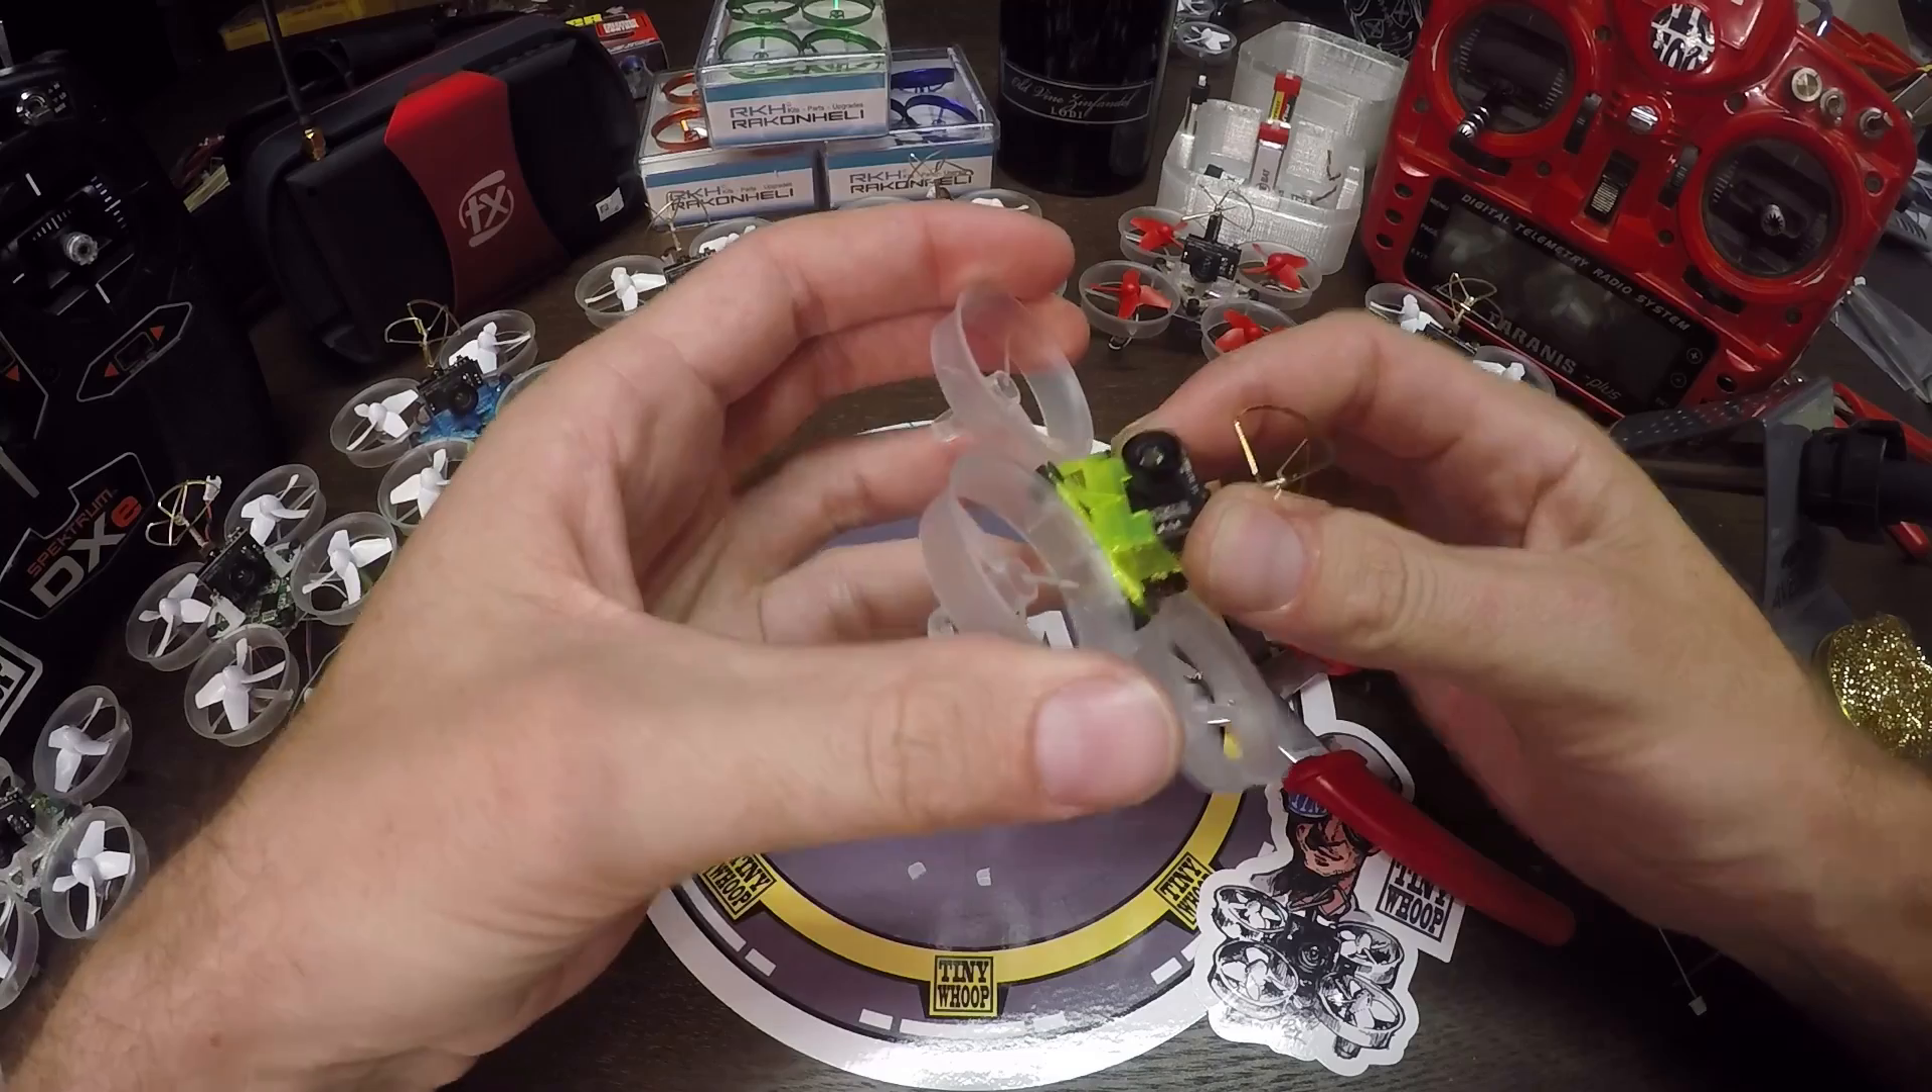Looks pretty good to me I think the camera is installed.